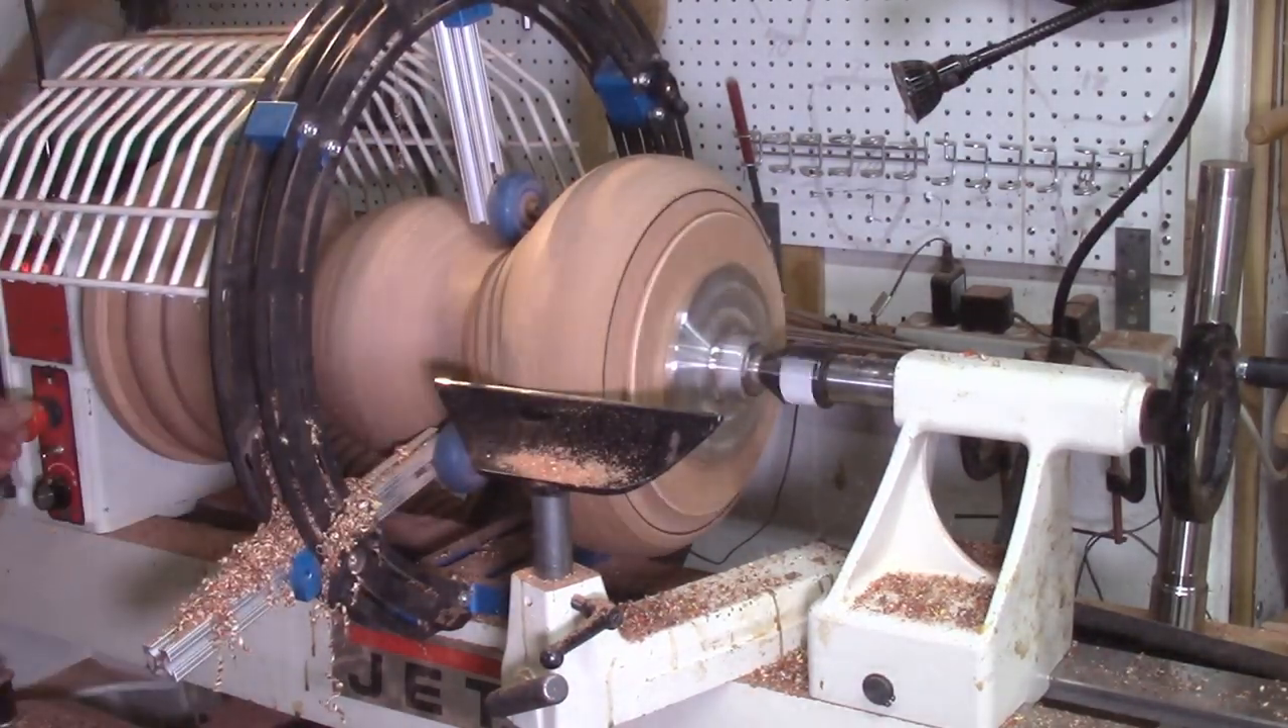After about 120 layers had been added, I installed a Carter SteadyRest to give the vase some additional support as it was being turned.